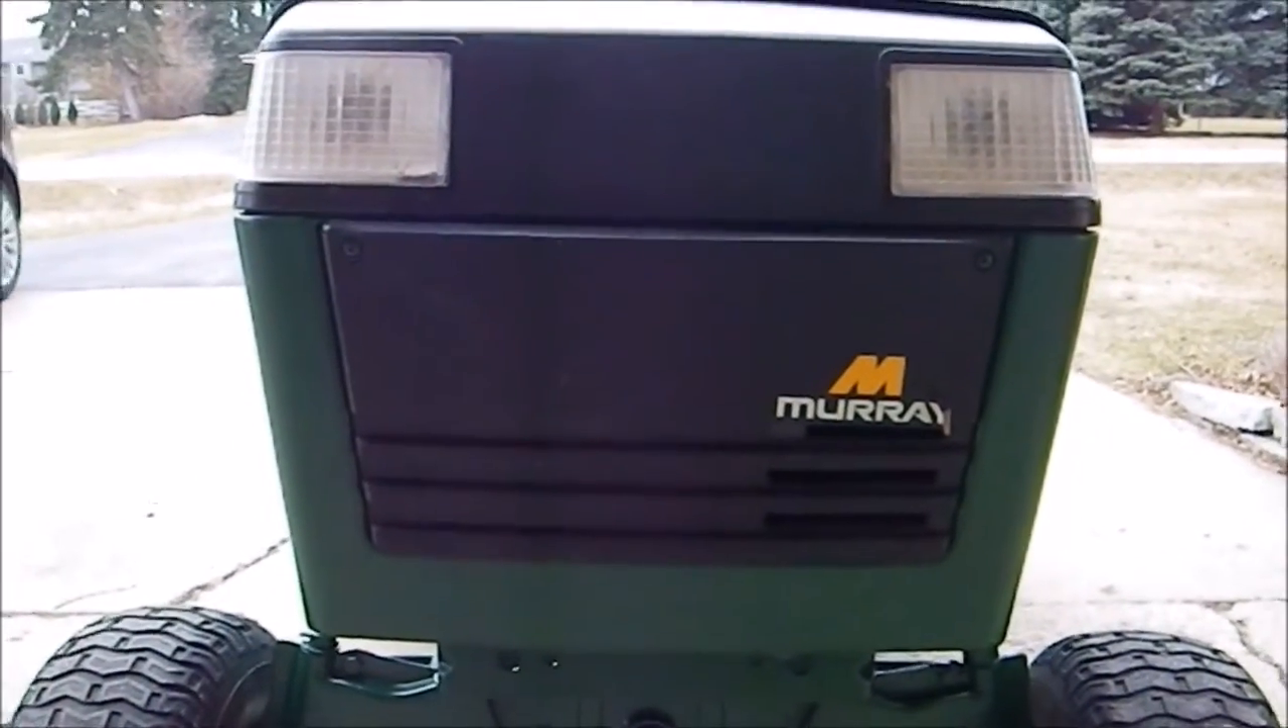I got the front plate back on.